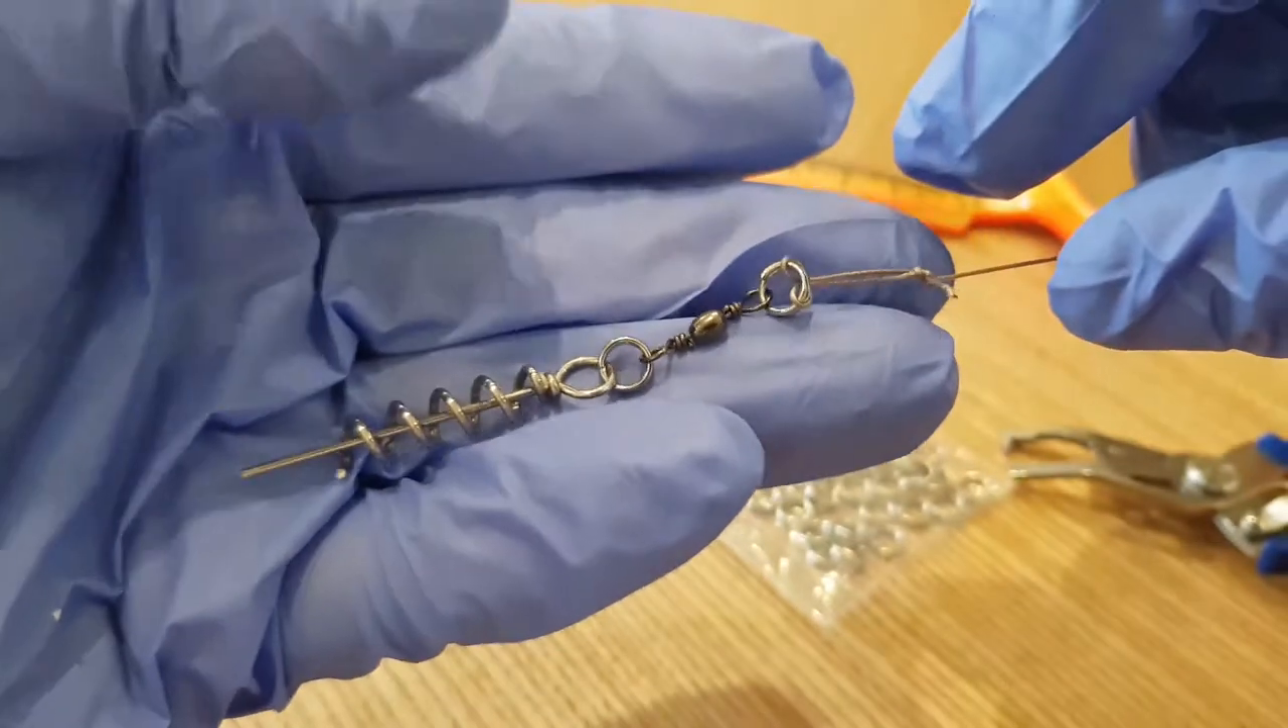We've got the shallow screw attached to a split ring attached to a swivel attached to a split ring with a perfection loop on the end here.